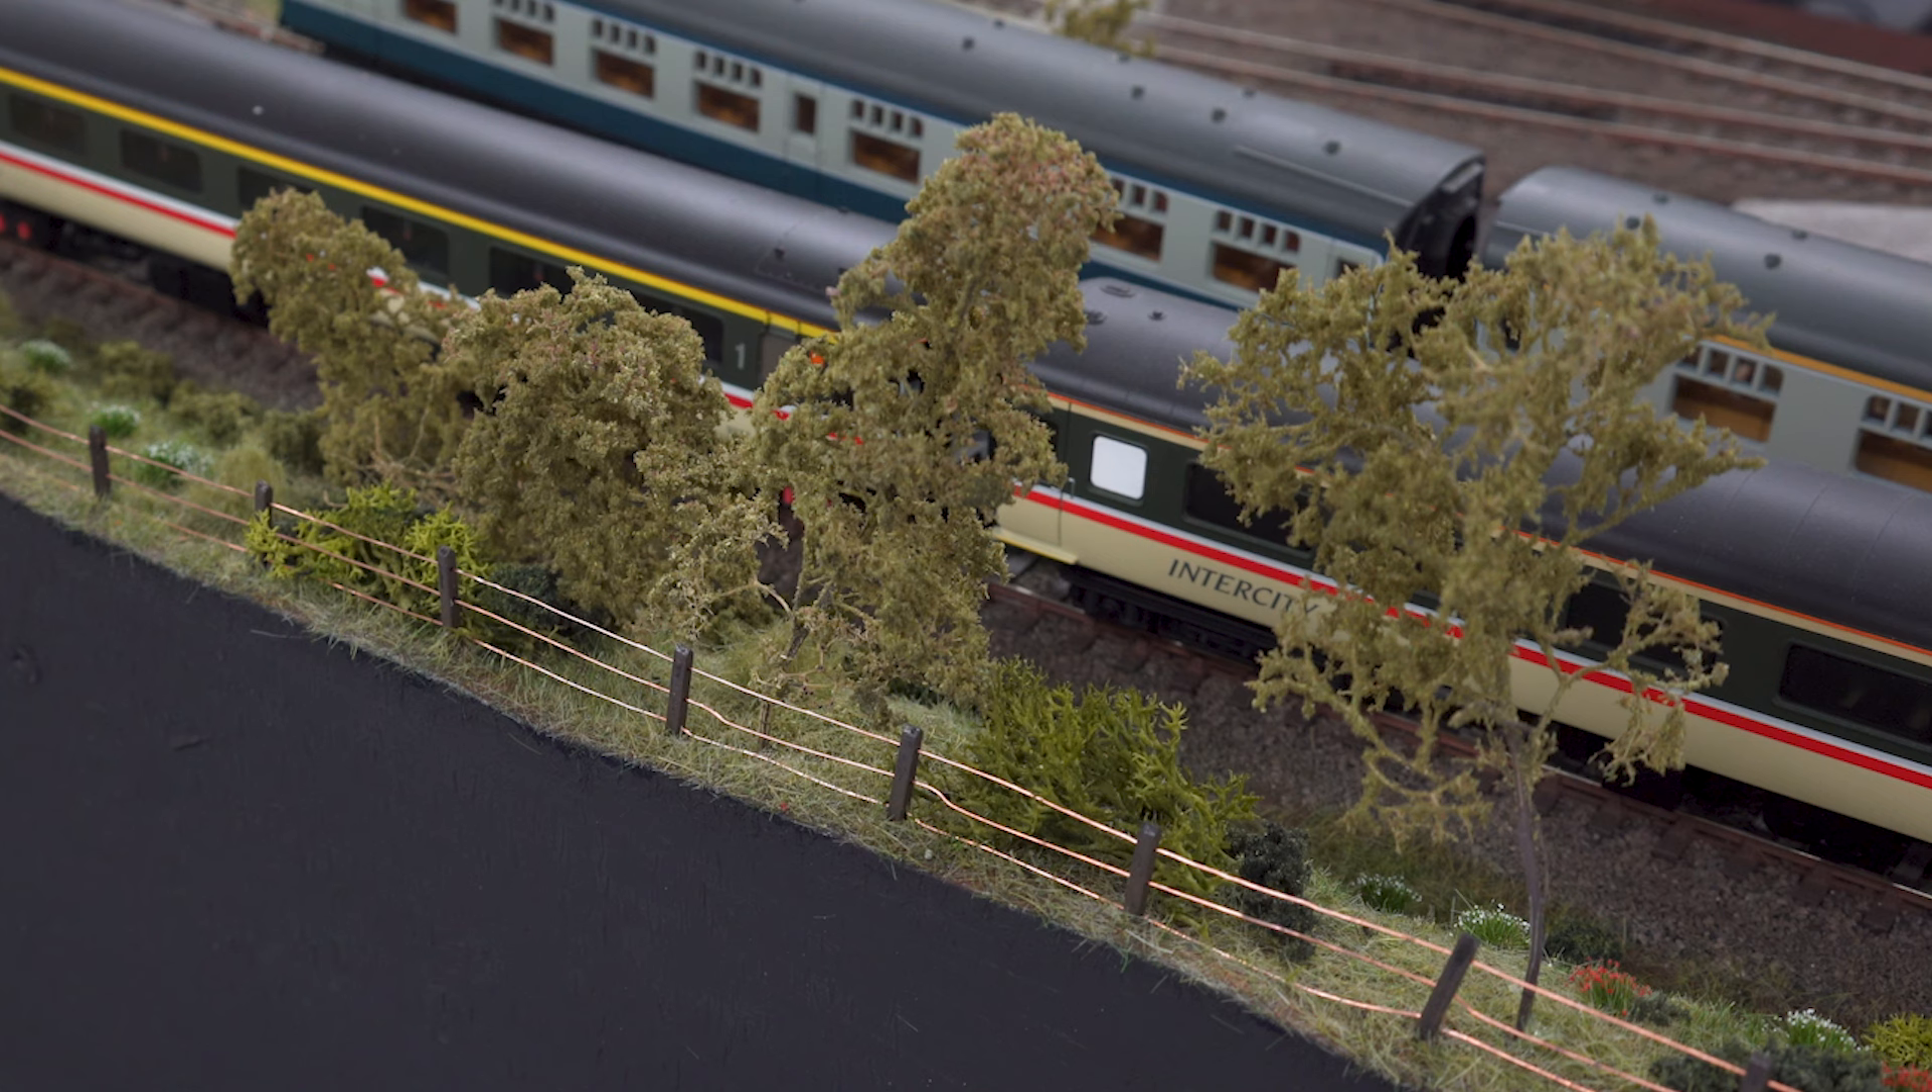You might as well spot that the fence, the wire fence has all the wire in it now.